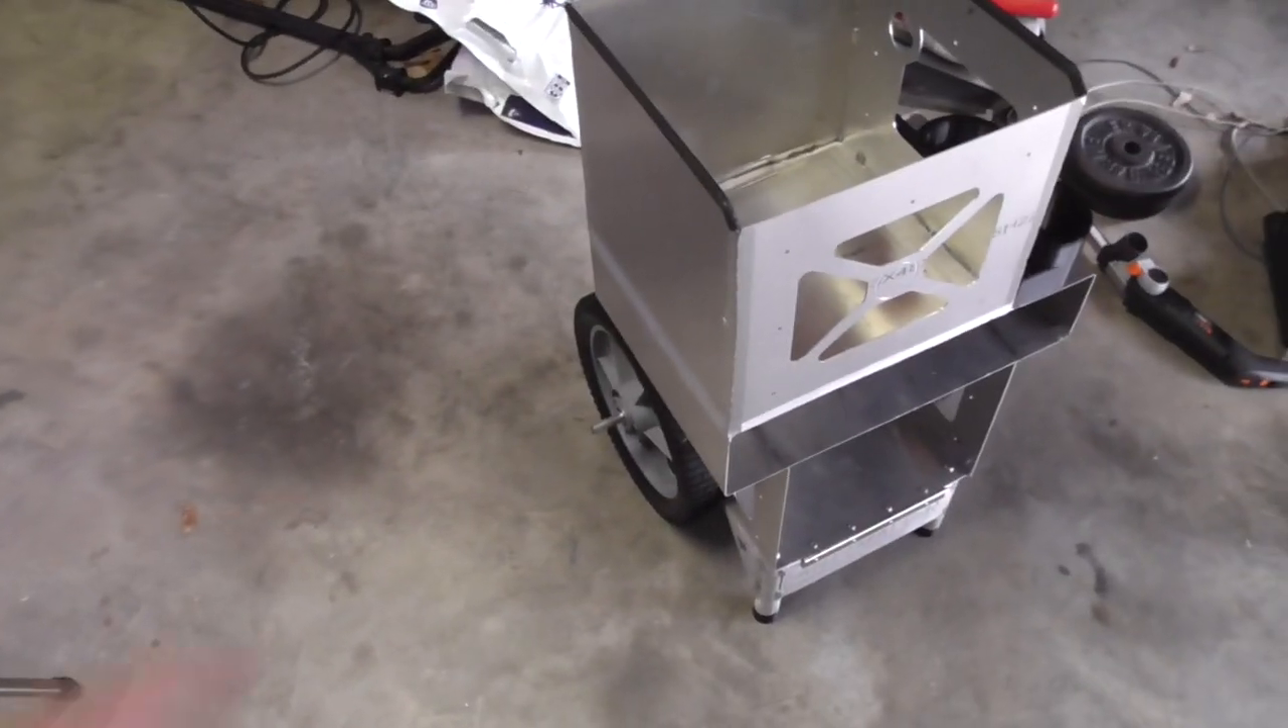I still have the lid to go and a few other things but yeah coming out nice.